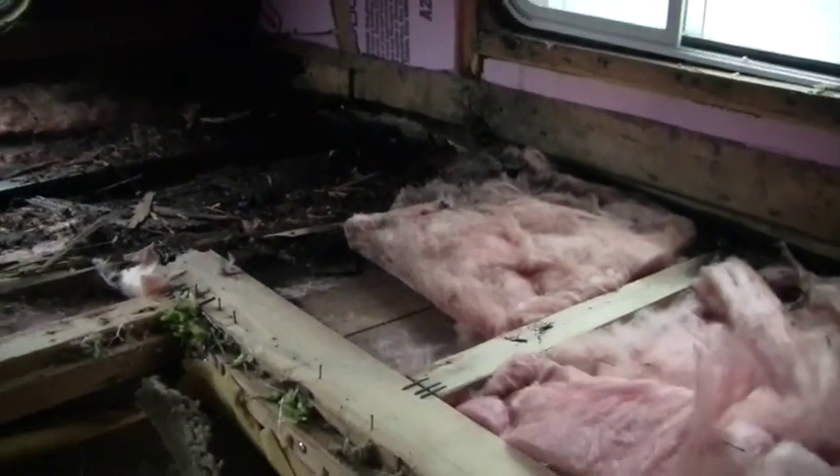All right so I've got most of the decking off I guess all the decking off here now and it's very wet.